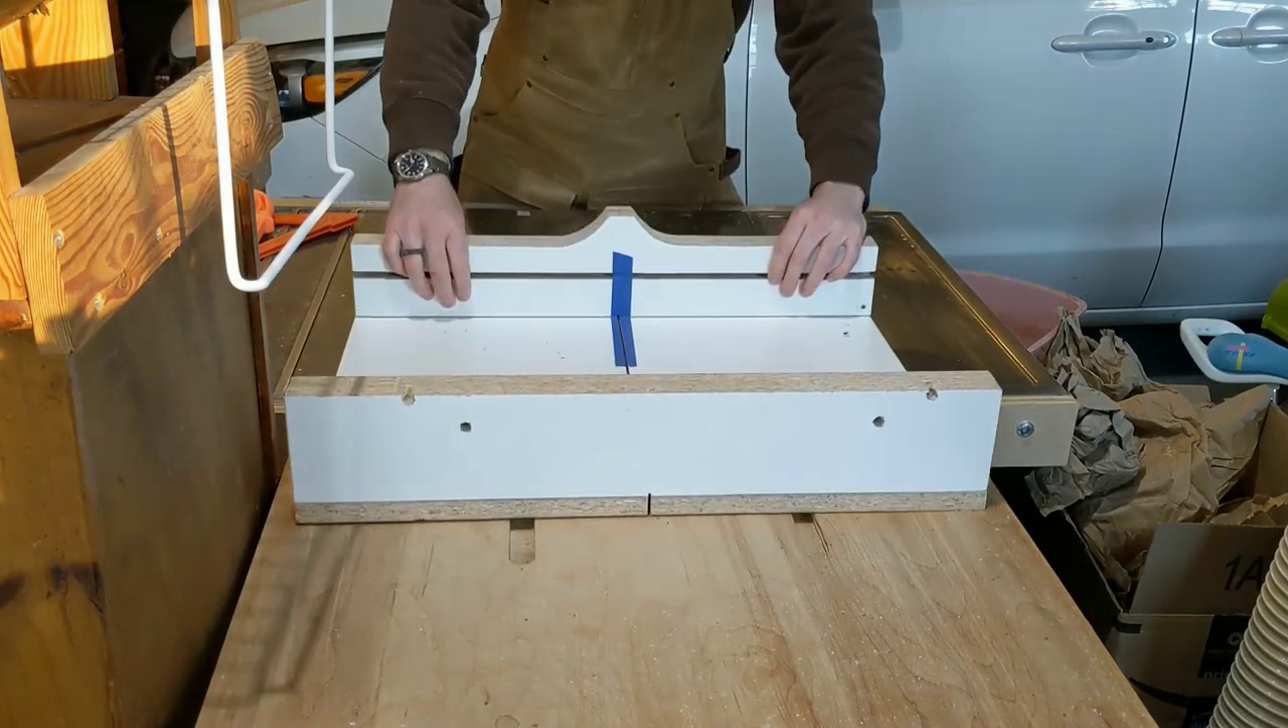I've got the fence attached.